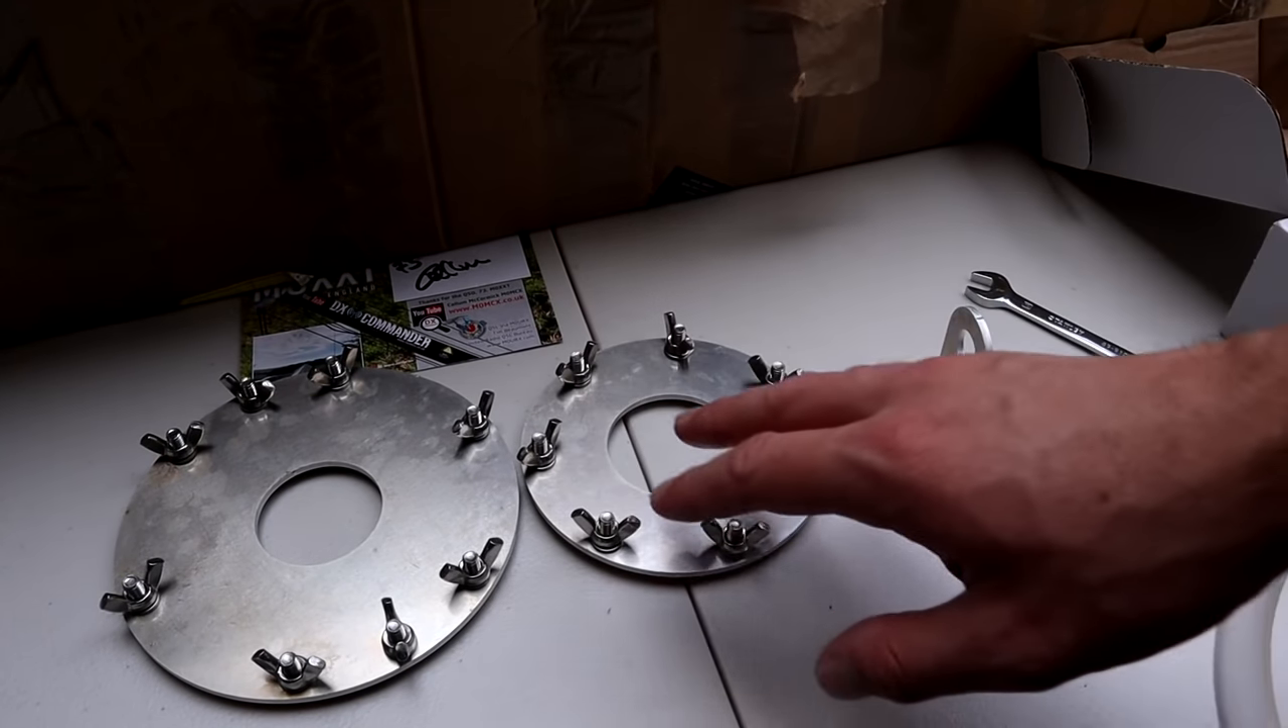So both of my base plates have now been done with the wing nuts on them.